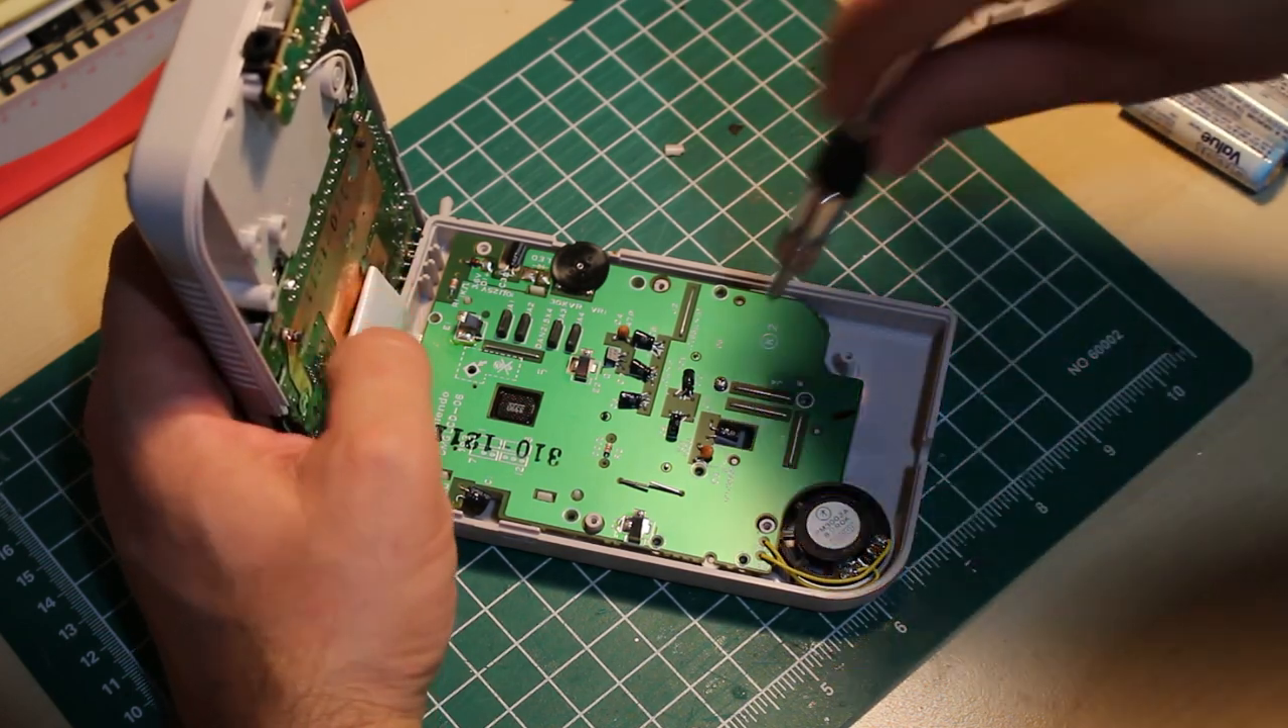Então a placa aqui está no lugar agora eu tenho que prender novamente os 10 parafusos.